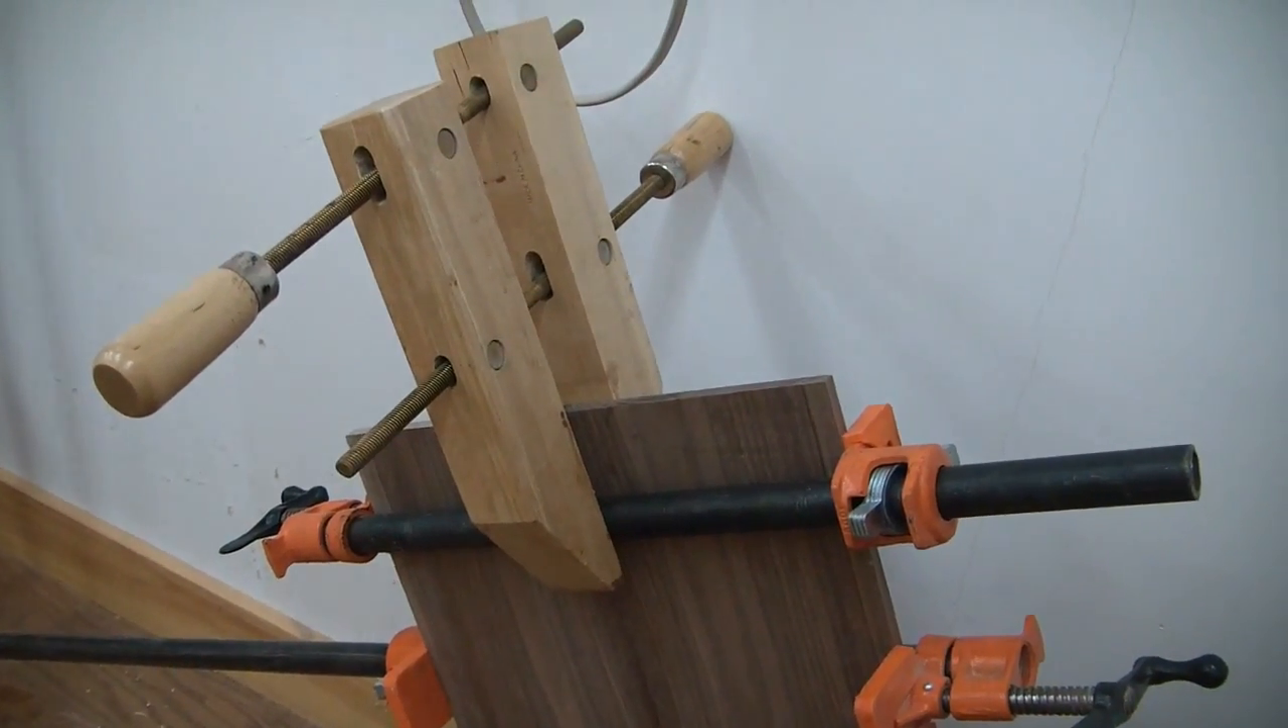I added a few more clamps onto this bottom and also I put these wooden clamps on here because I wanted to make sure that the bottom stays nice and flat while that's gluing up.